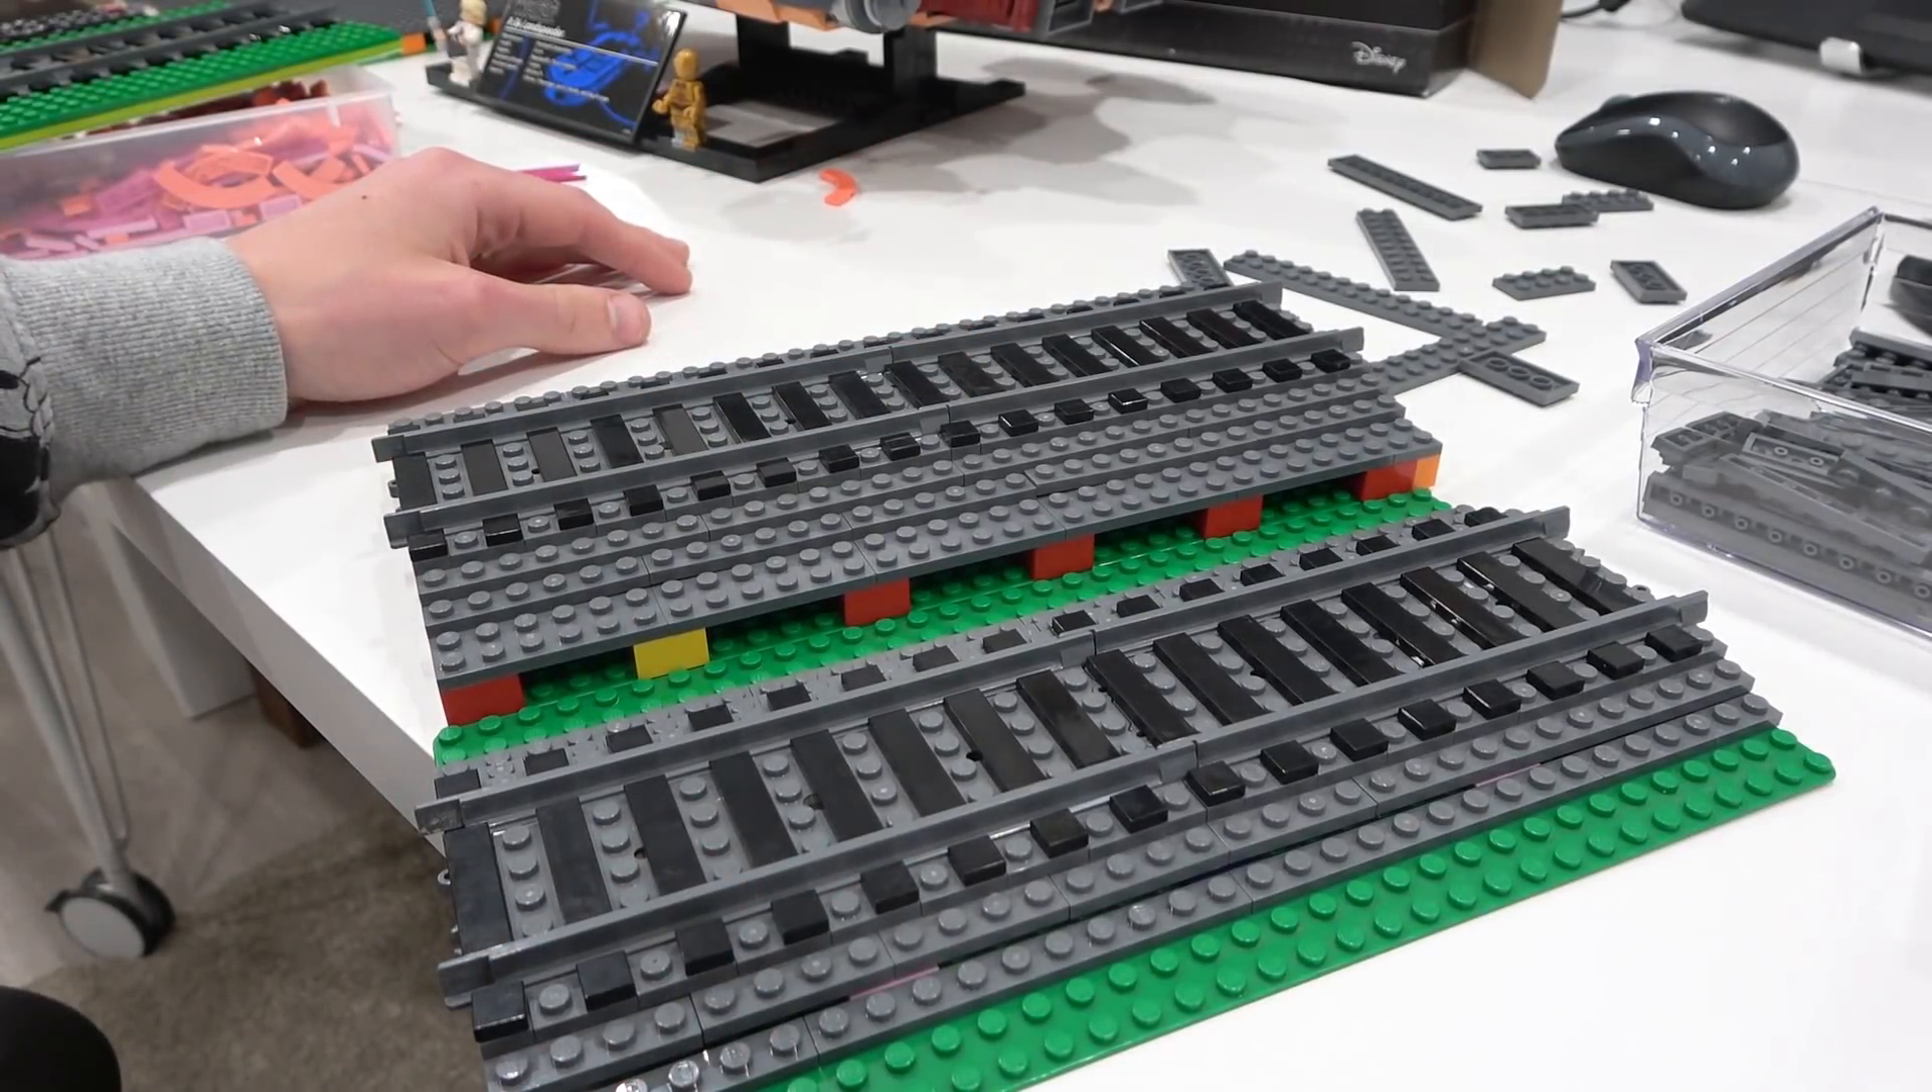When you do this and you match it up with a mills plate, you can see there's some massive height difference, right?